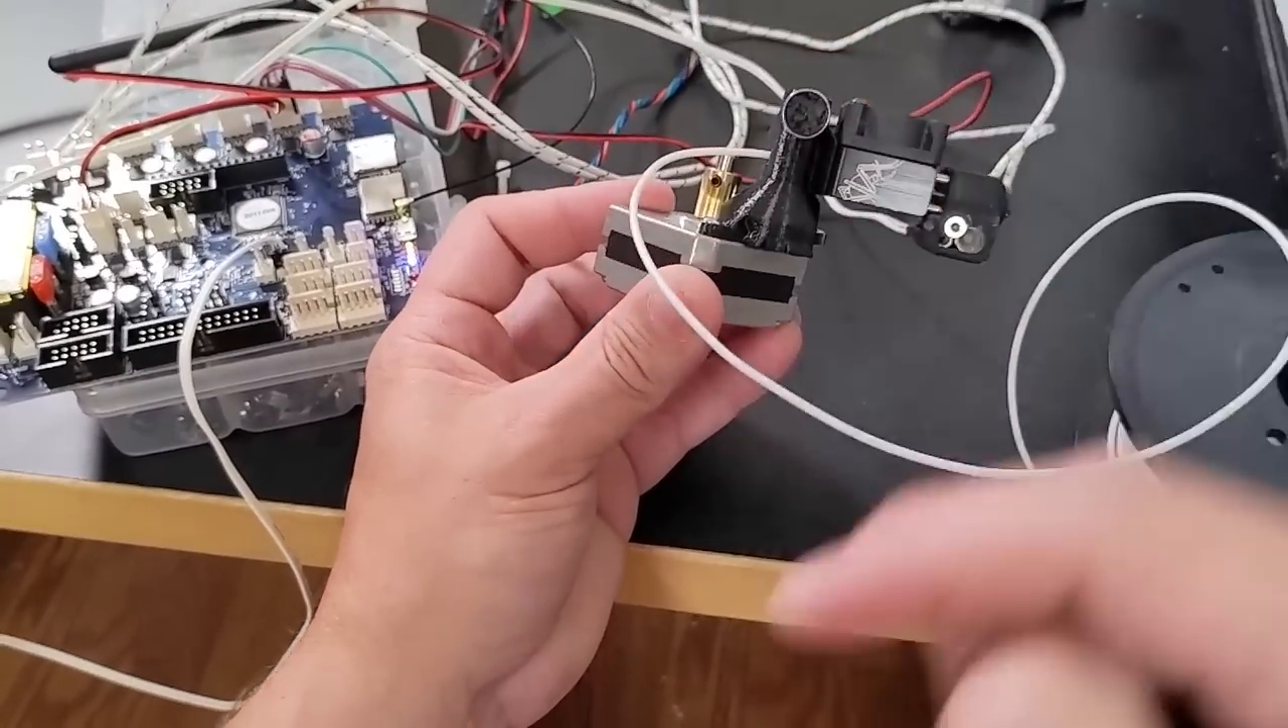And here's the extruder mounted to a pancake stepper motor.